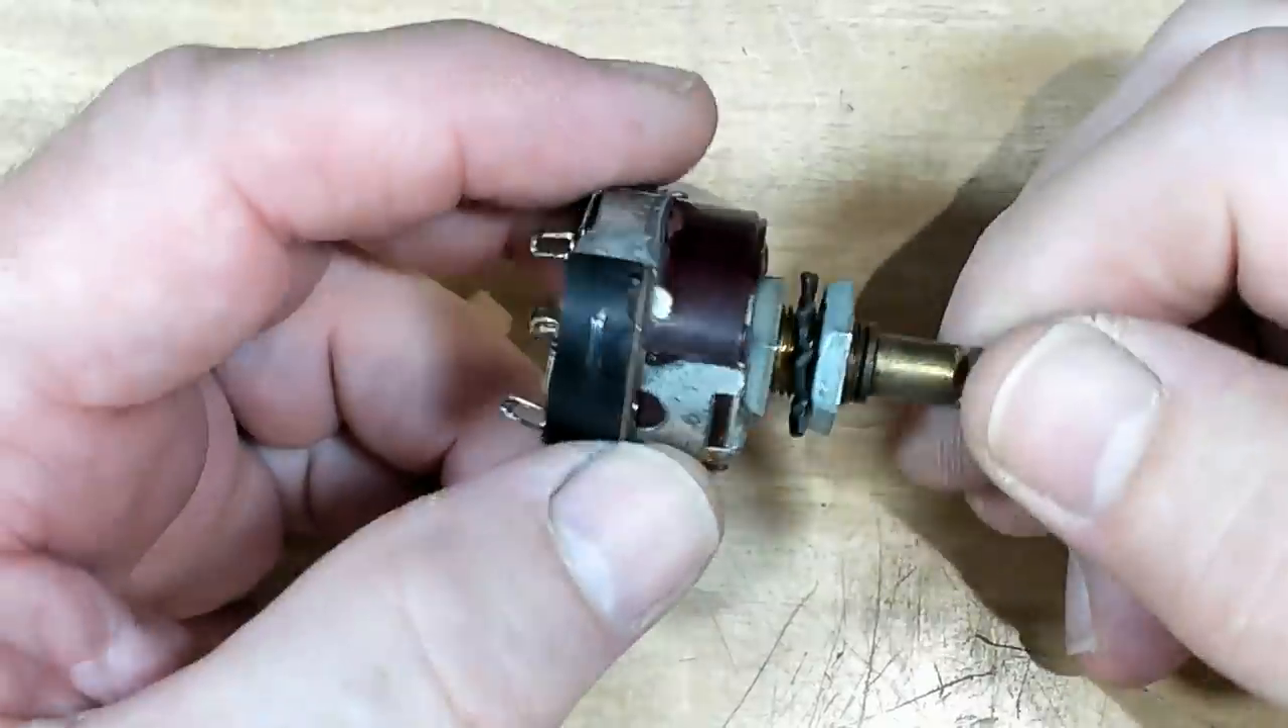I've taken the switch out and it looks pretty simple.